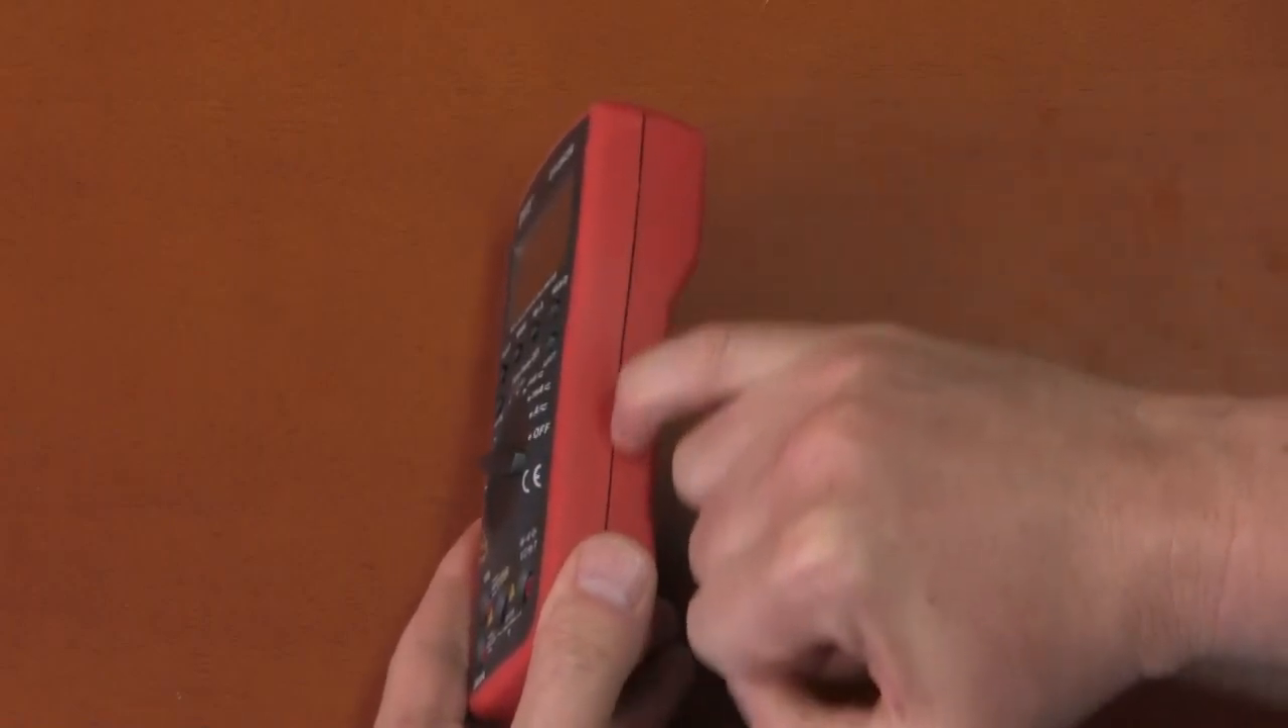There's a little bit of a gap here with the, where the two halves come together, but that's not a big deal.